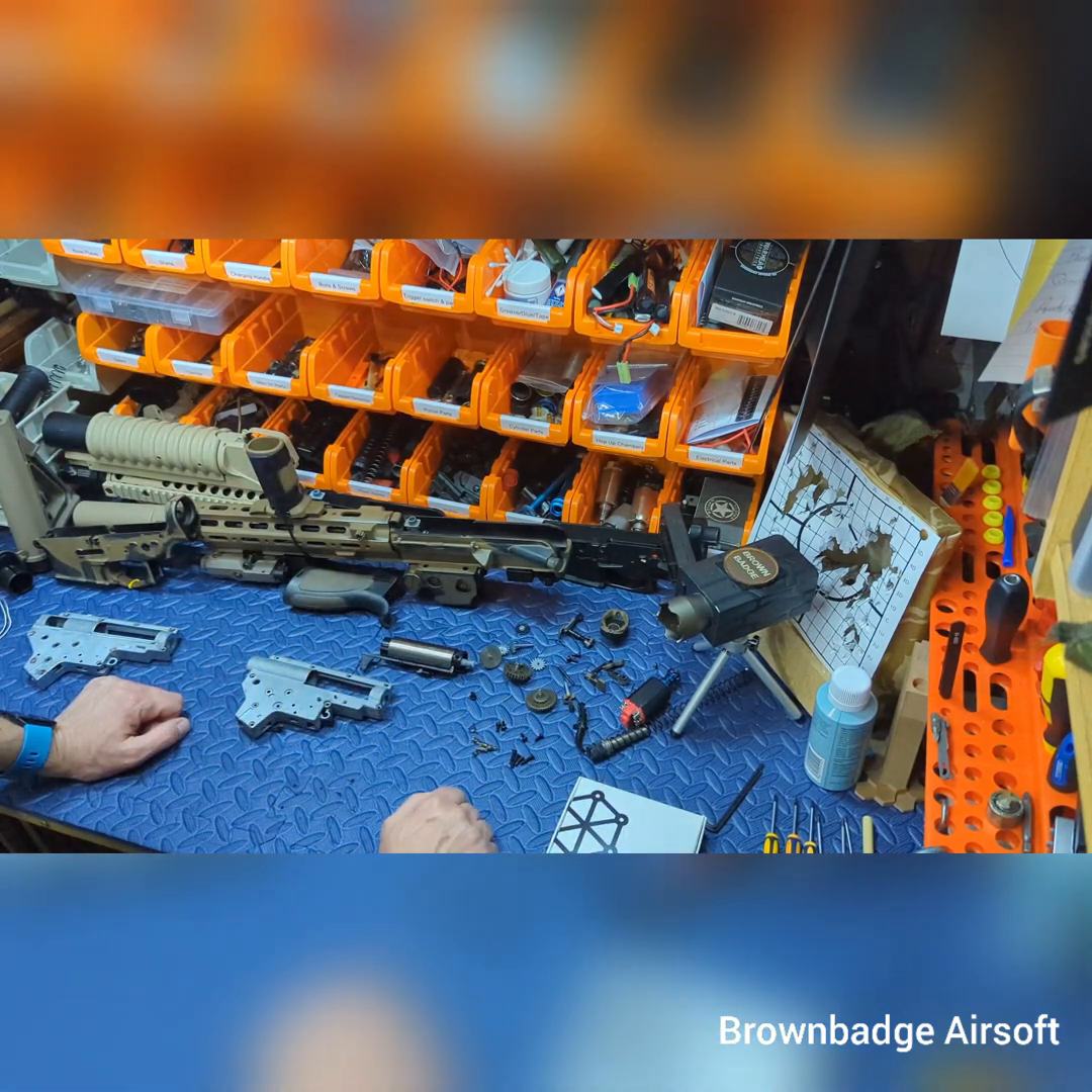So as you can see i've already got the gearbox disassembled here.